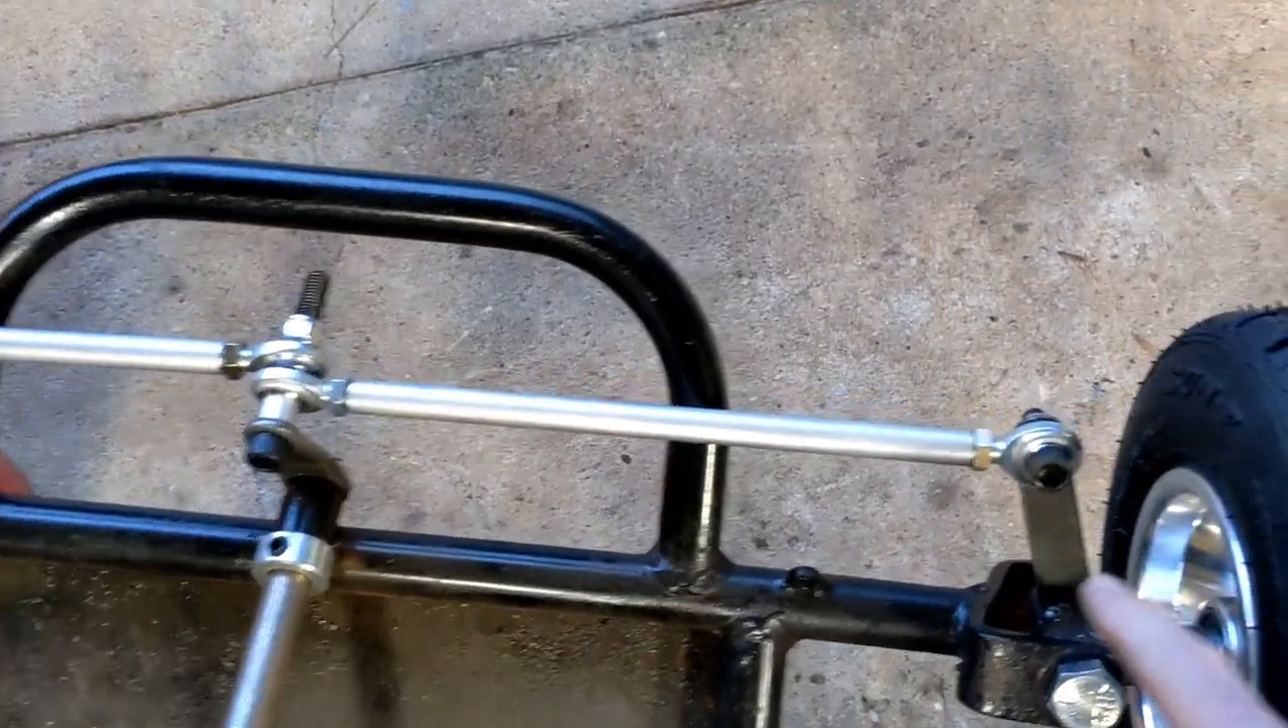It's a great wheel but let's go on down here to the tie rods and there they are all installed.